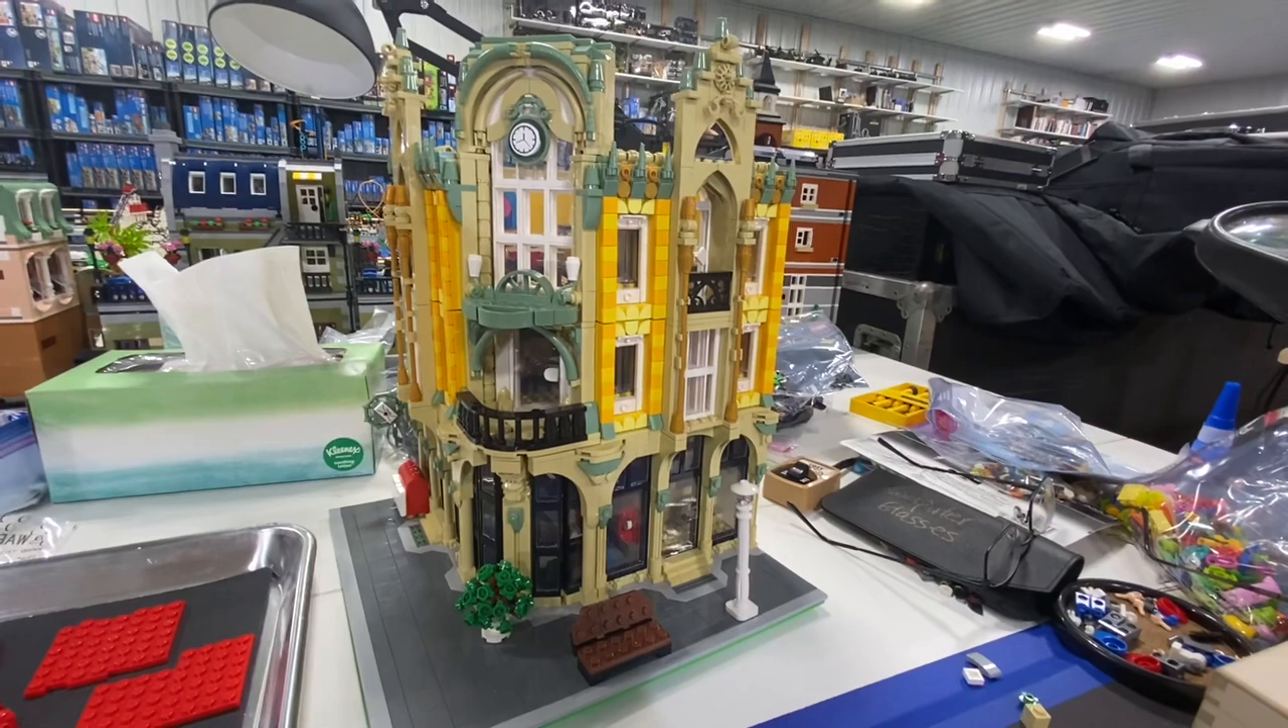The third floor is now attached and pretty much complete.